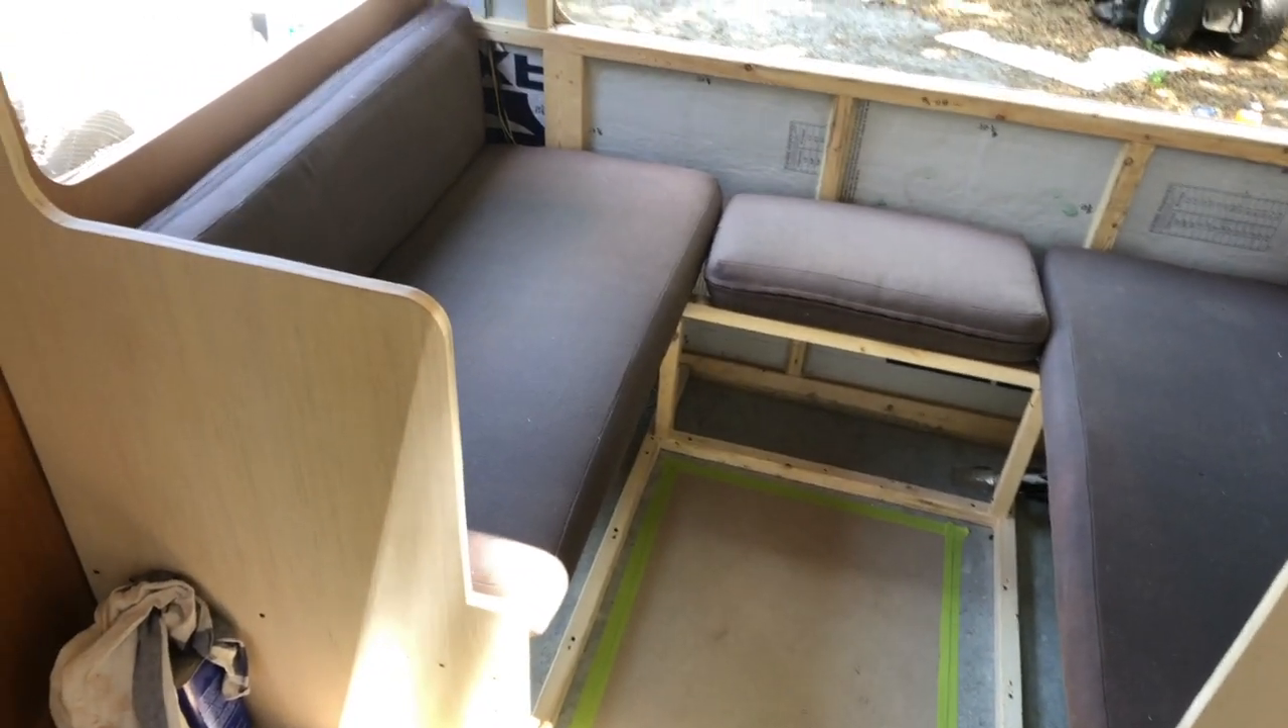So here's a better shot of your partitions here matching on each side and you can see obviously we've got most of the rear dinette framed out.